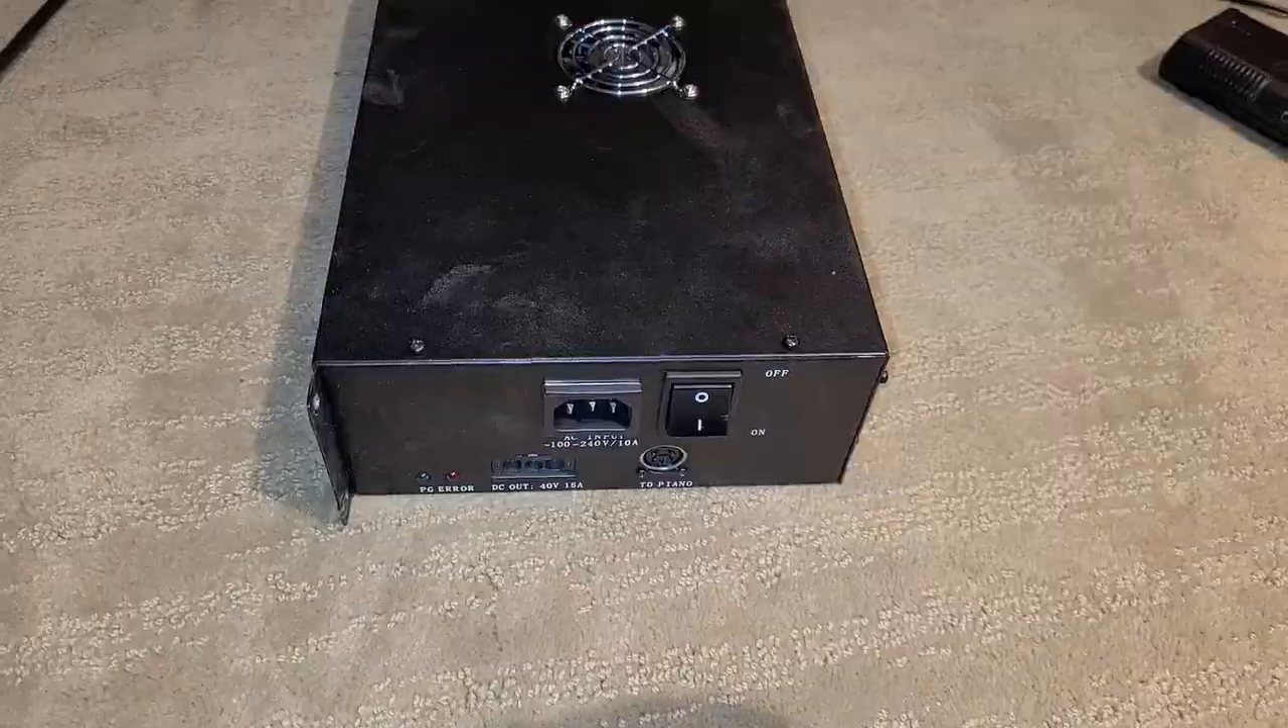All right so we have our cover back on.